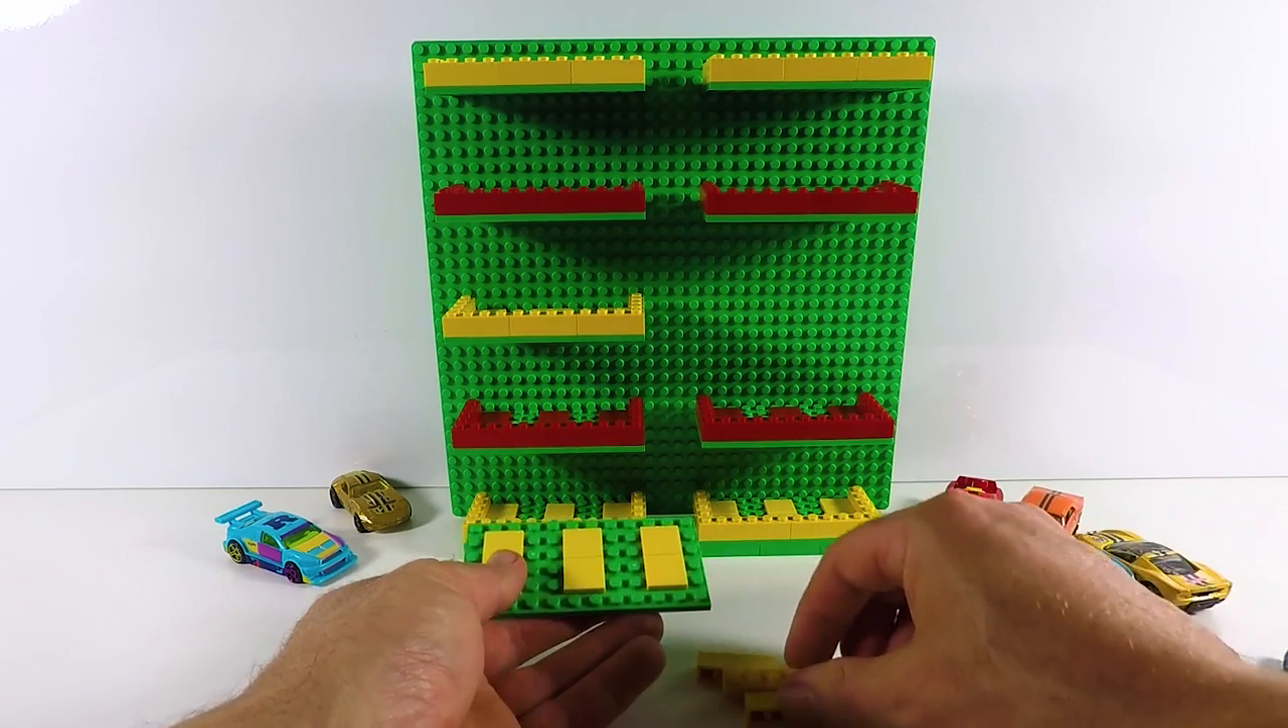Okay so it's just a 6 by 12 plate and we put a couple of 2 by 2 tiles in here and we just space them evenly.